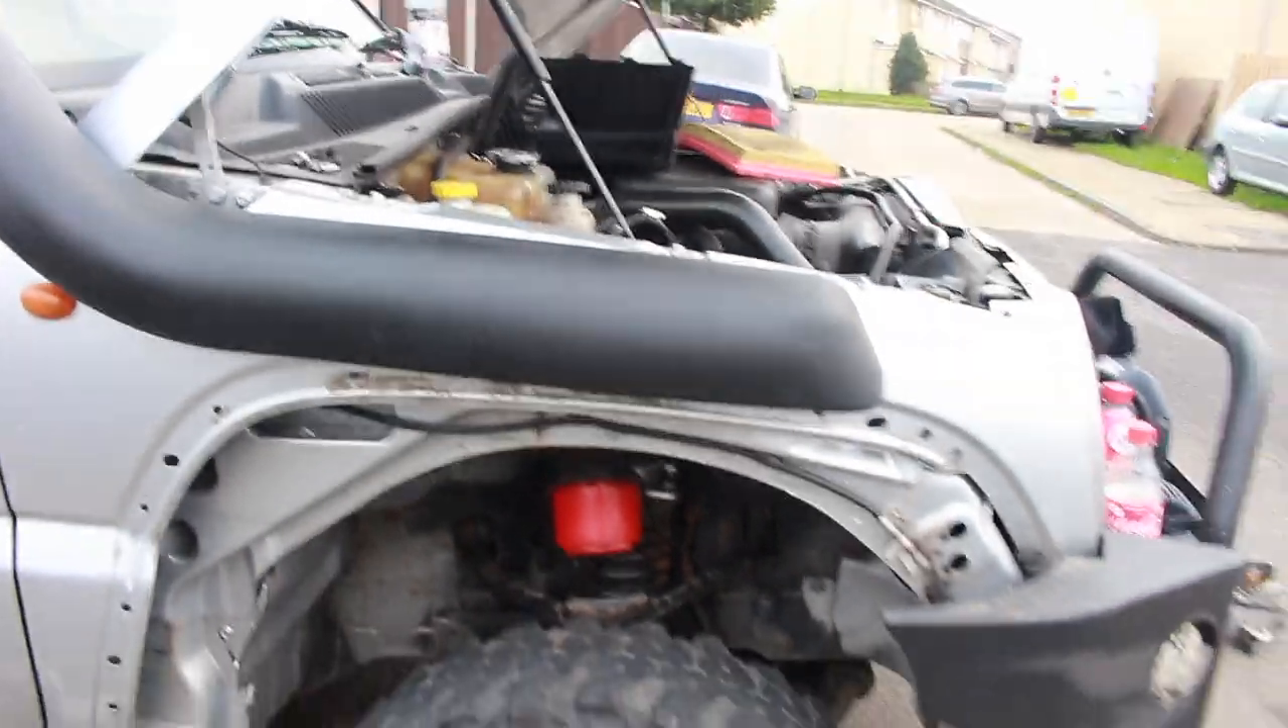The wheel arch bumper is off at the moment so it does look like there's even more of a gap.